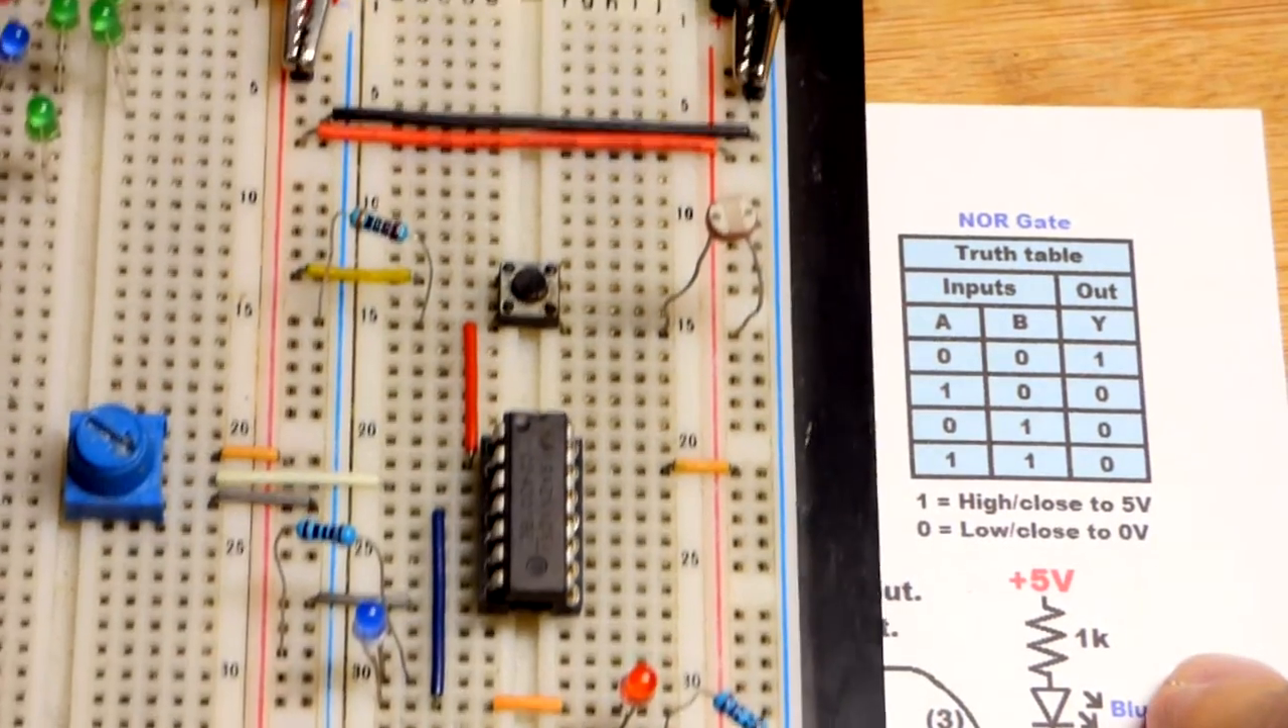So now we have the integrated circuit in the sockets already because it's a little tricky getting them lined up.